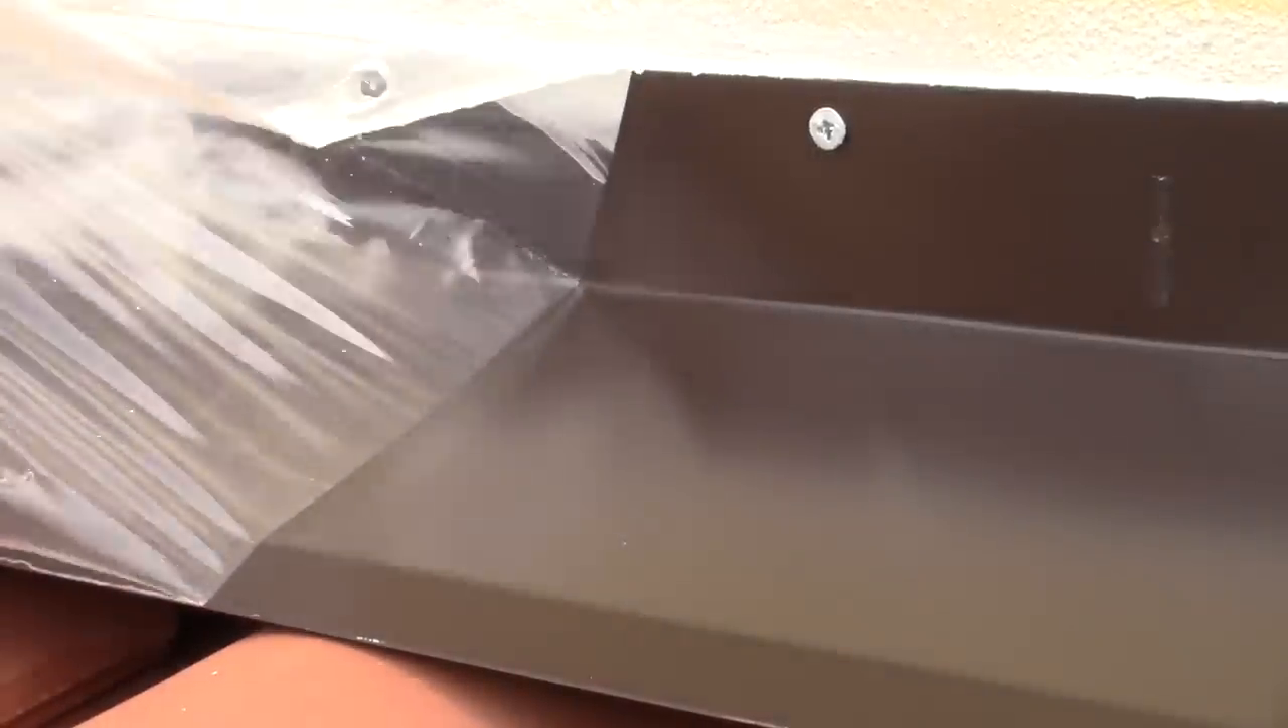Ok la alzatina è stata installata e sigillata ora rimuovo la pellicola protettiva e vado a completare il lavoro andando a pitturare.